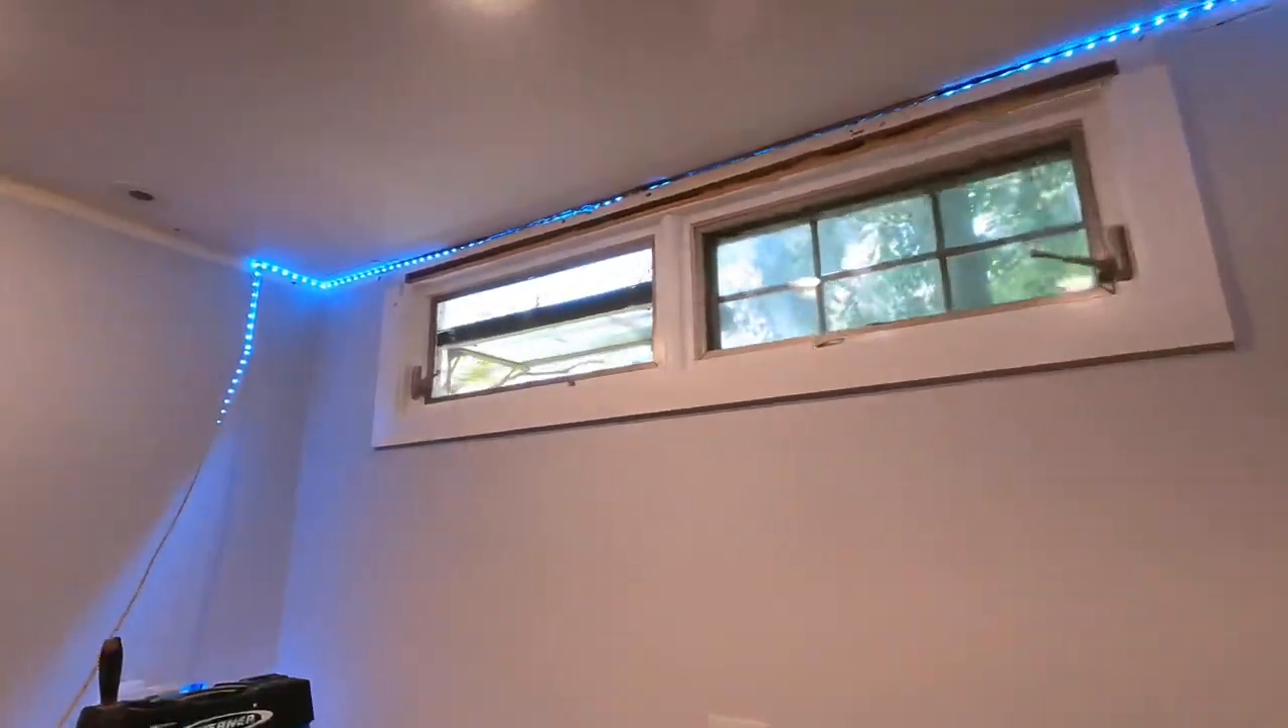So we've got our strip in place. Now I think the best thing we can do is, Steve, let's kill the lights in here and let's take a look at this stuff.